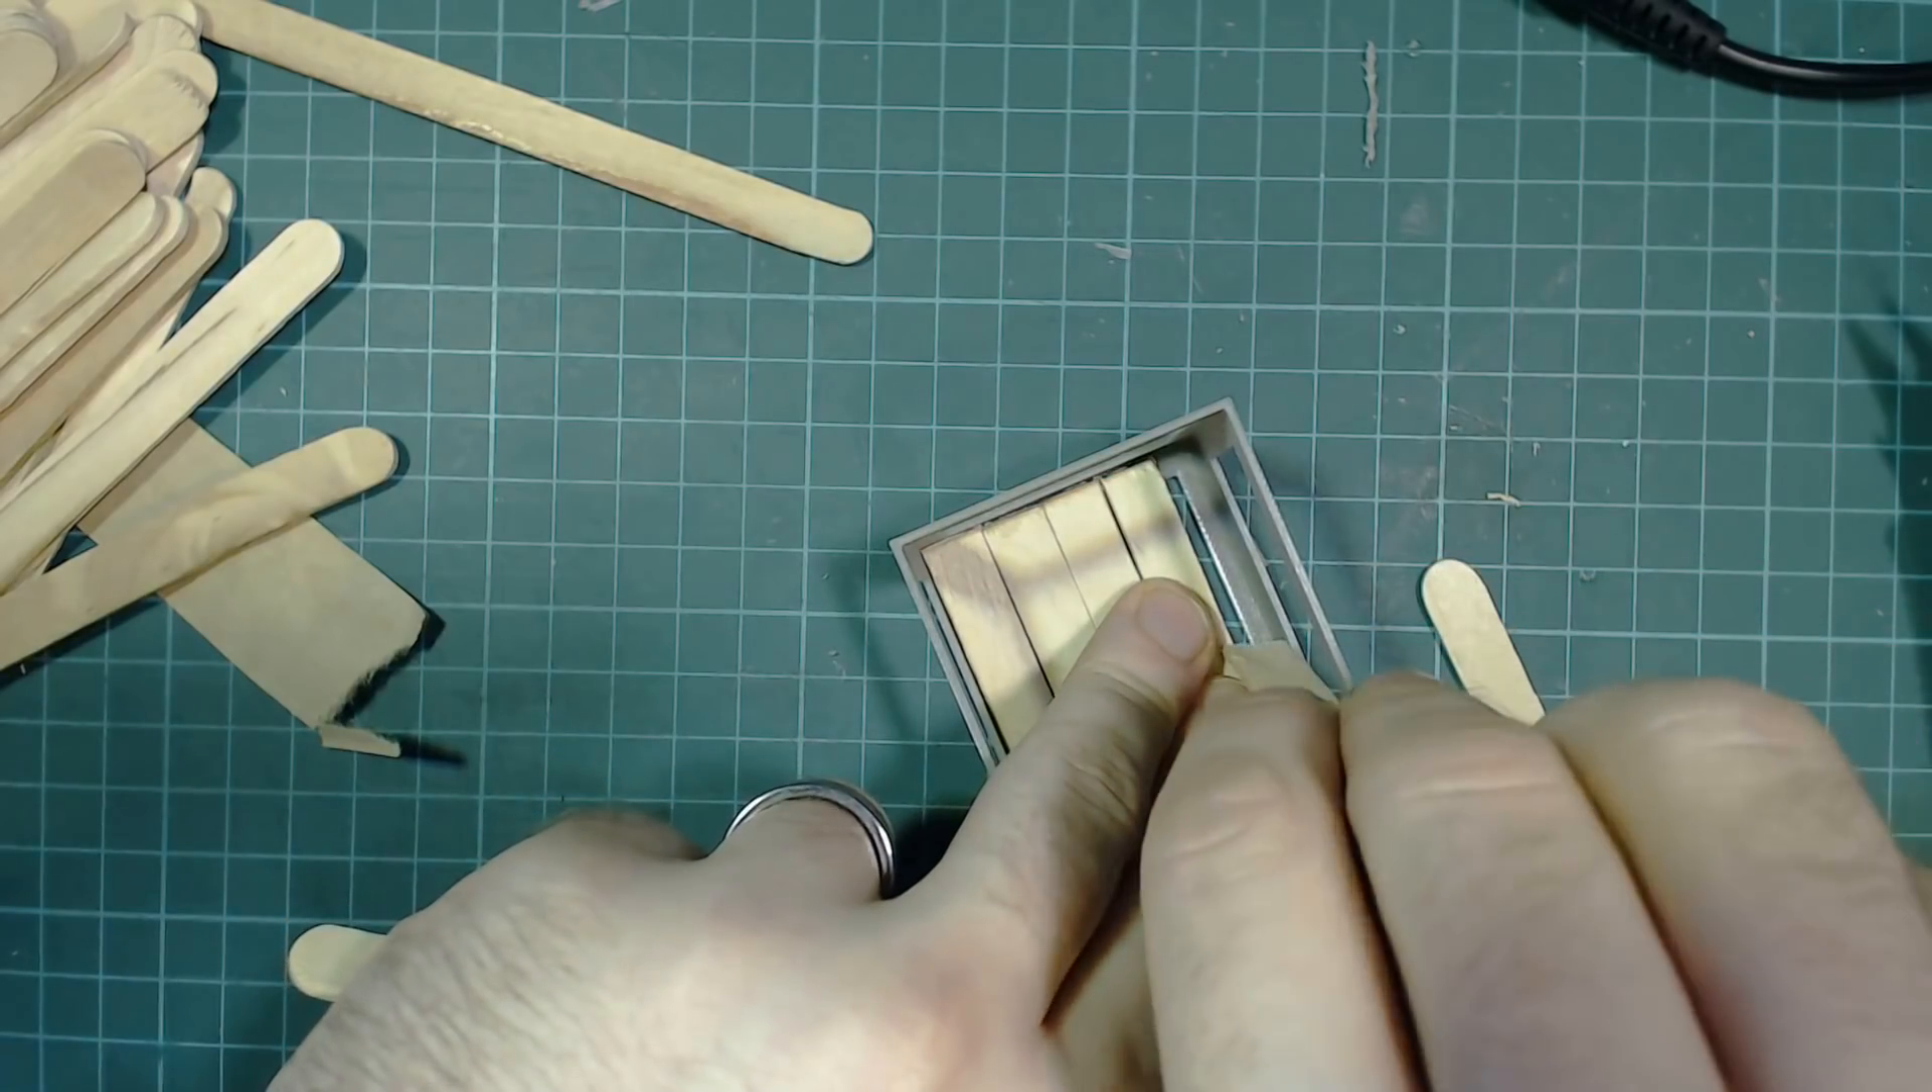On the base I was left with a gap too small for a full stick to fit in.